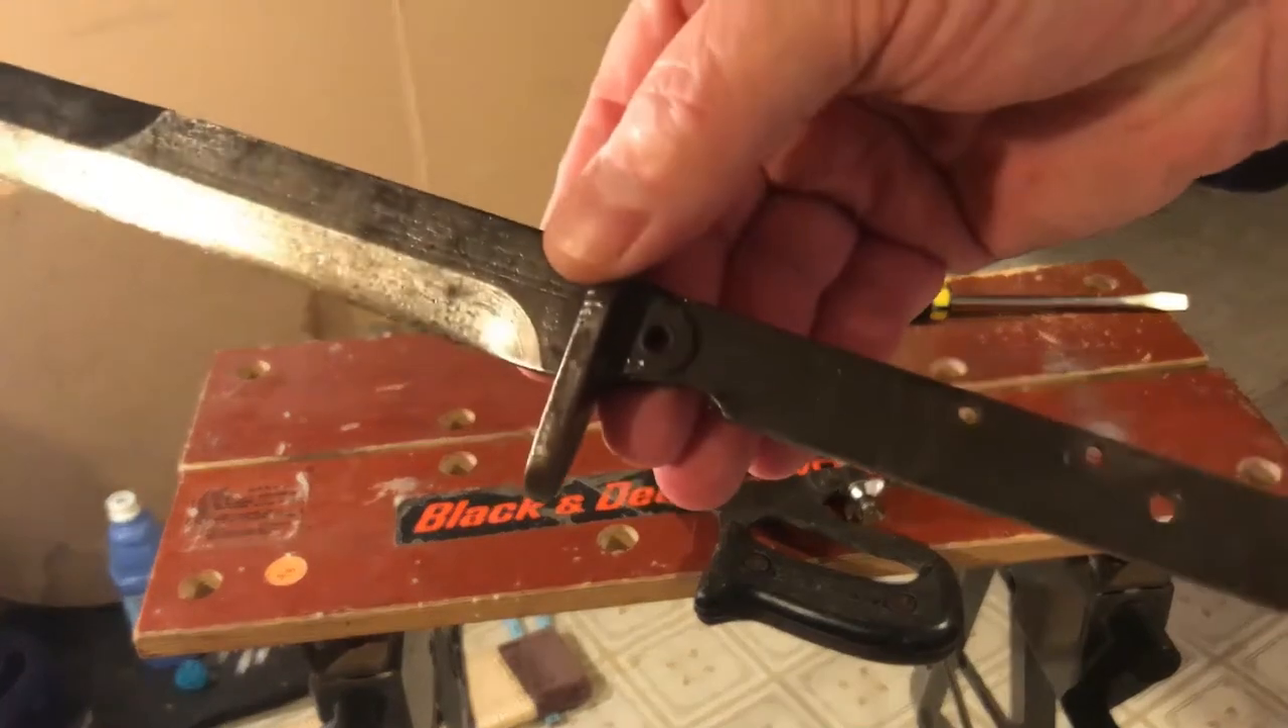Now I just have a straight guard going across.